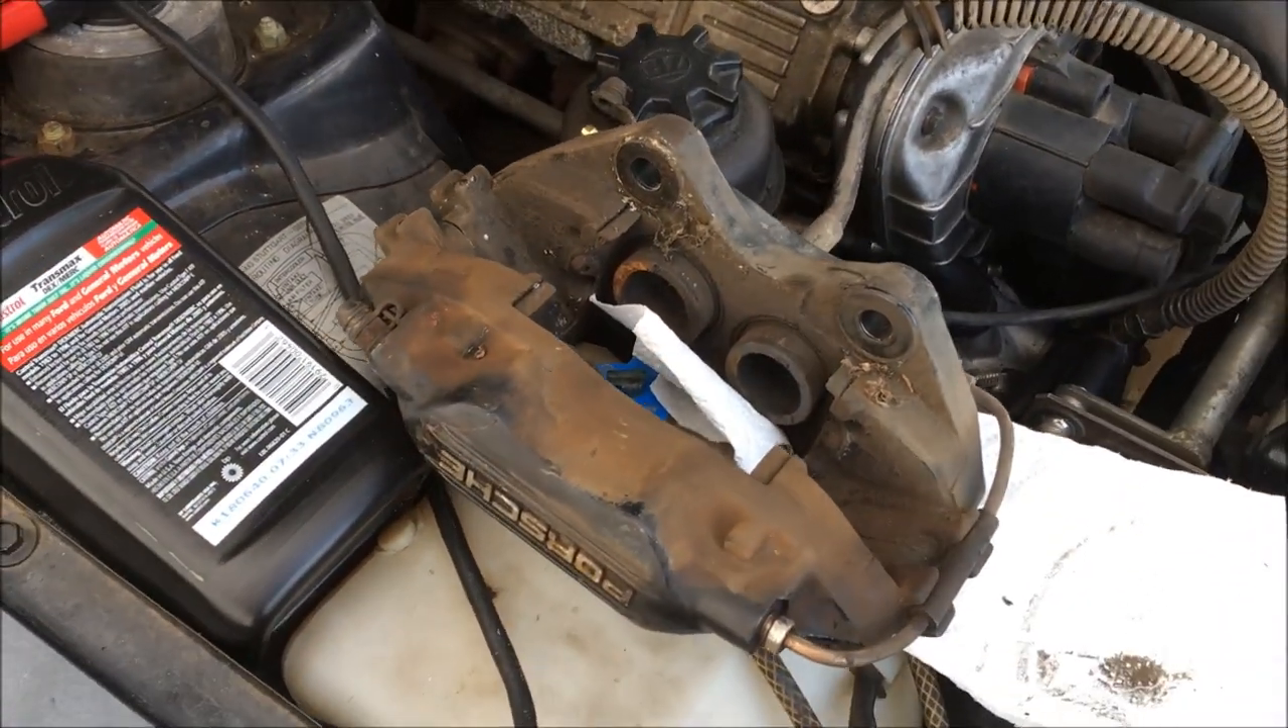Last night, I got the brake calipers off.